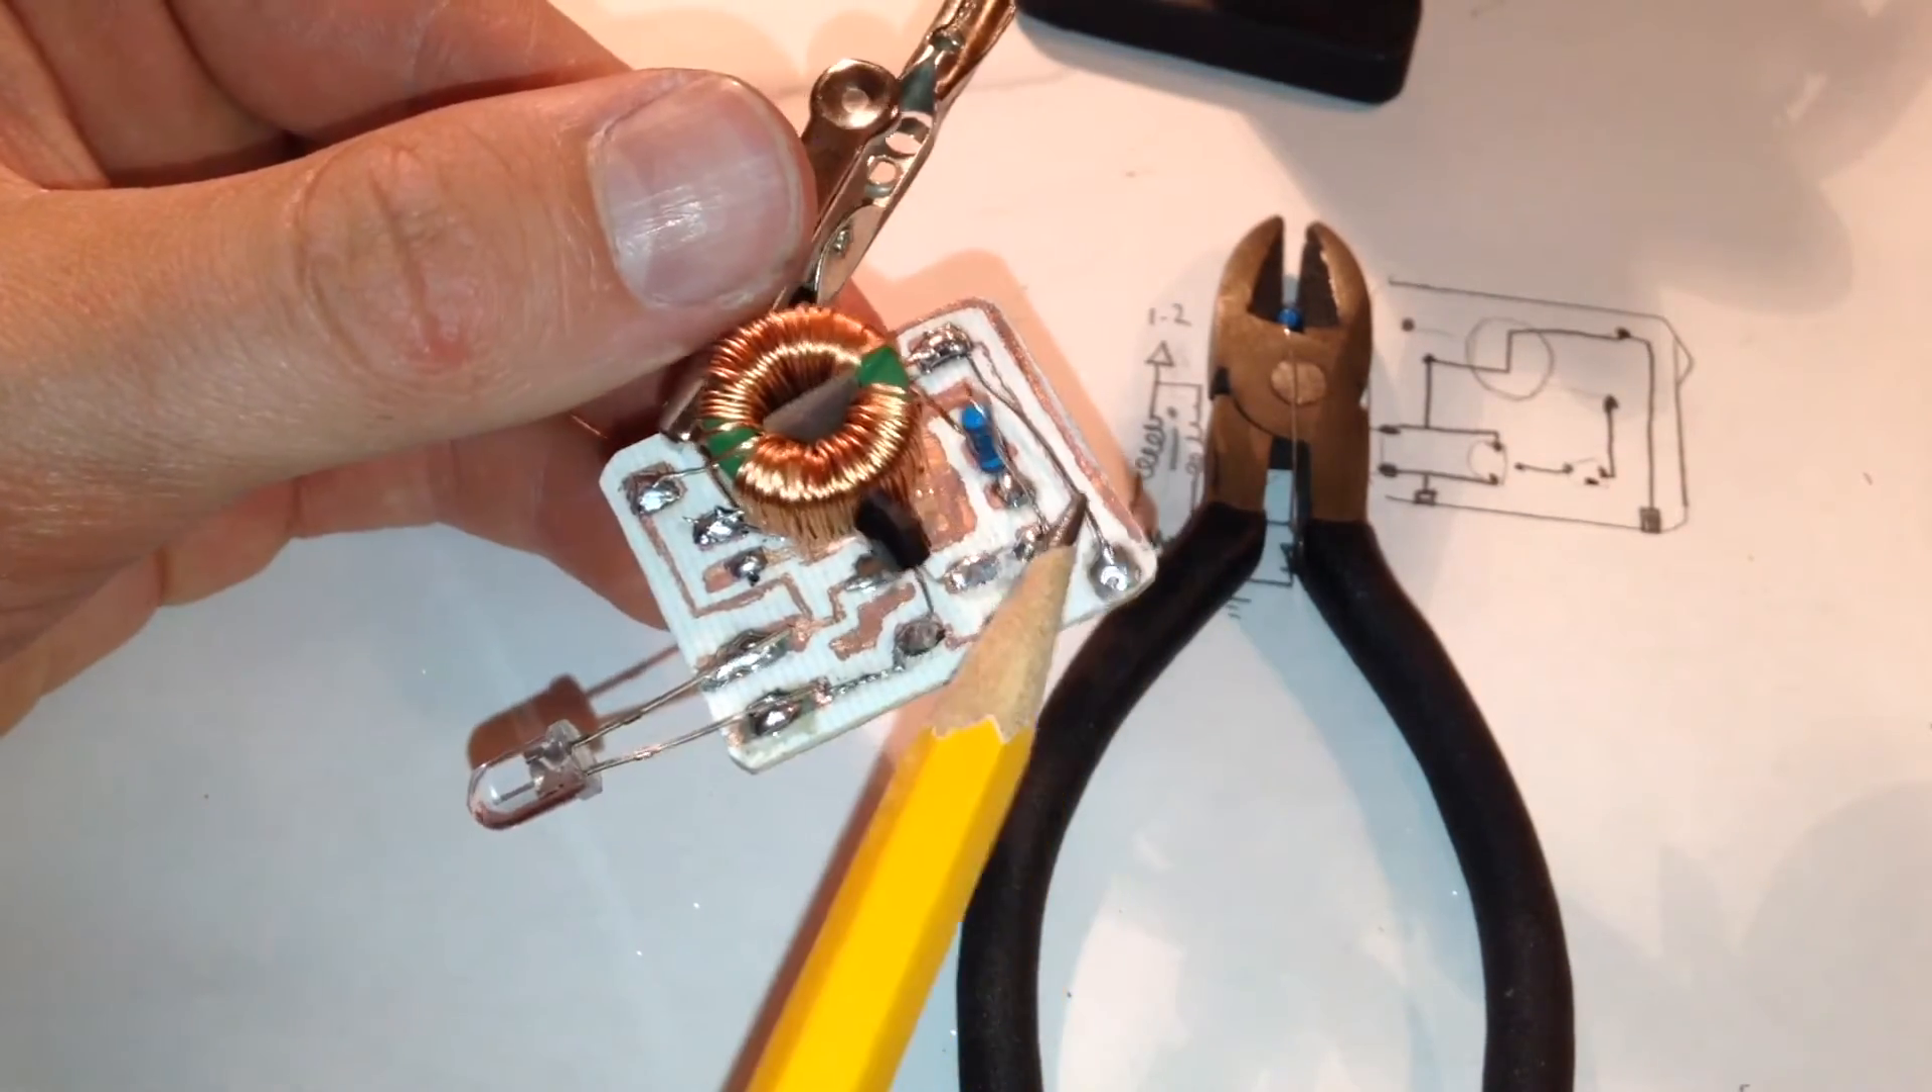The inductor transformer is soldered to these pads Everything is soldered in place.